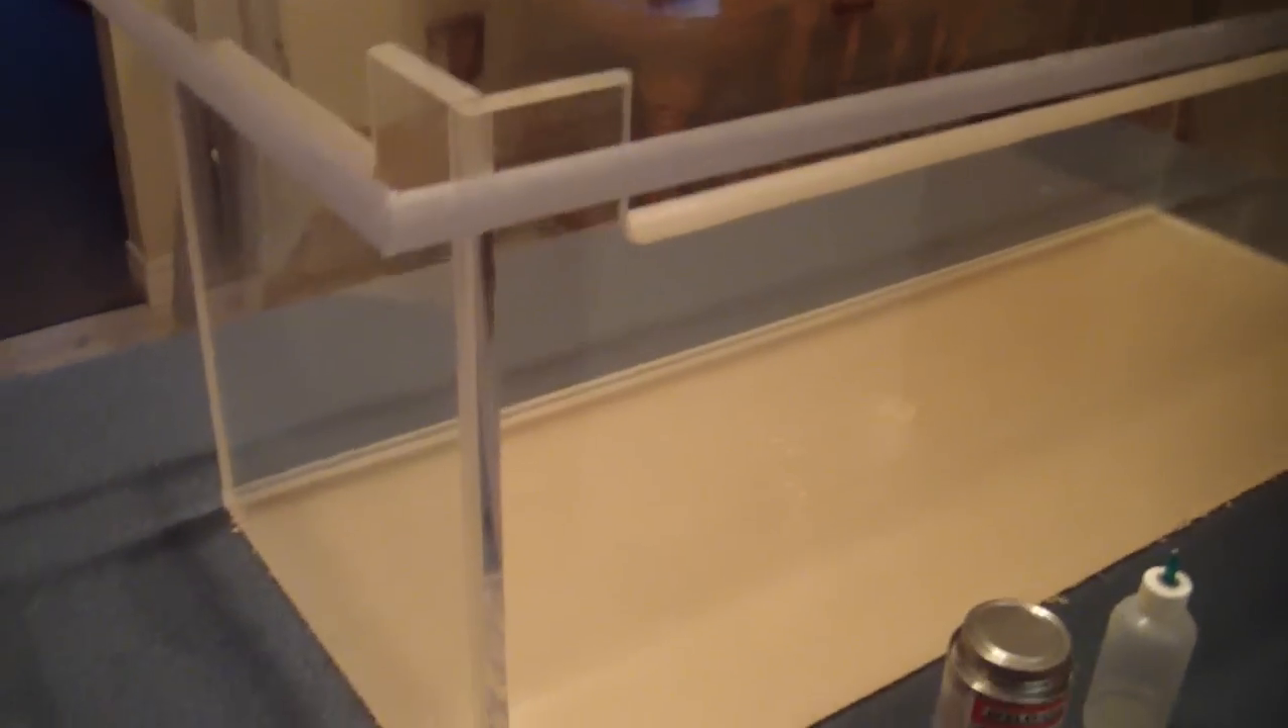Okay so now the tank is together.